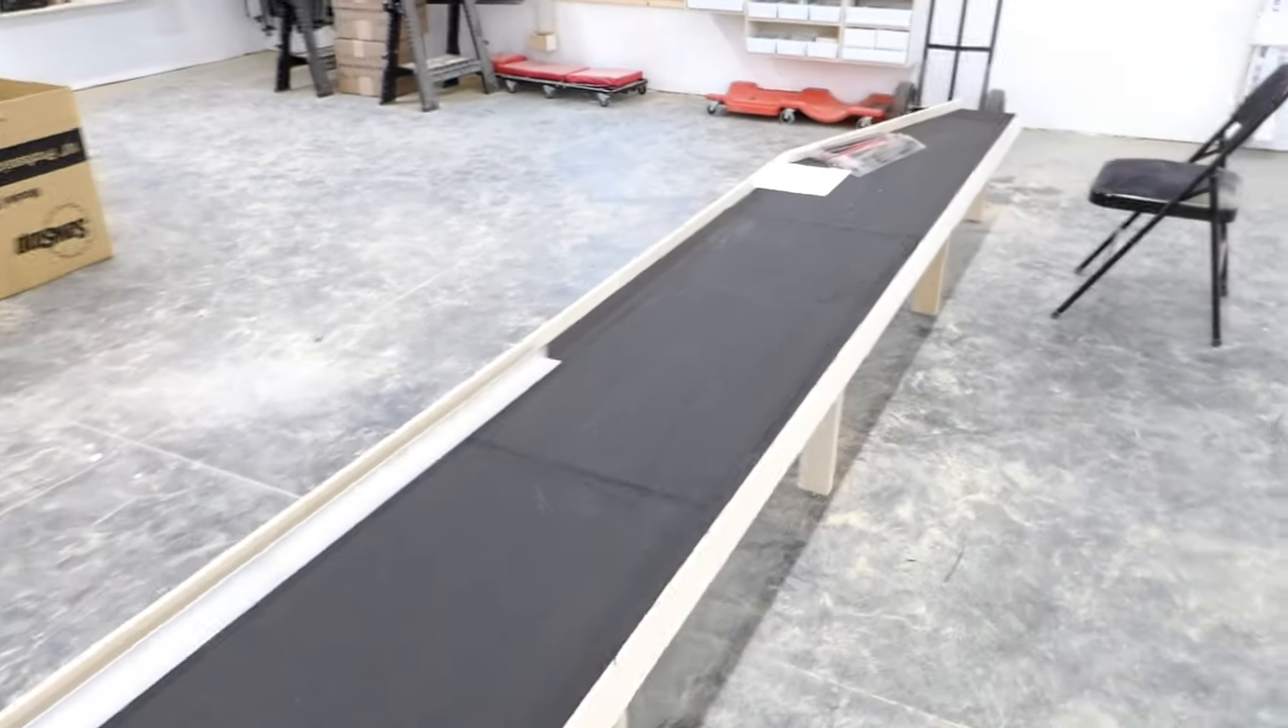It is Wednesday morning and with most of the foam roadbed laid on the lower staging yard I'm going to start on the track.